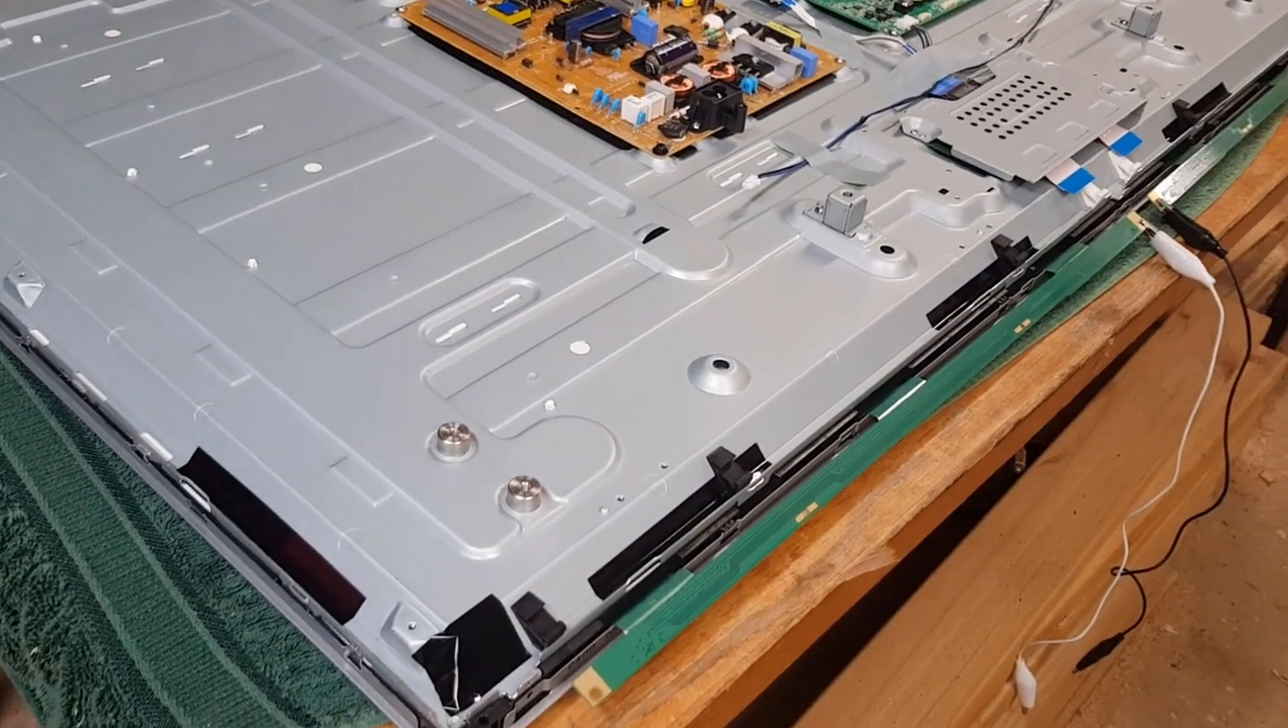I've just been able to place the mainframe of the tv back on top of the screen.